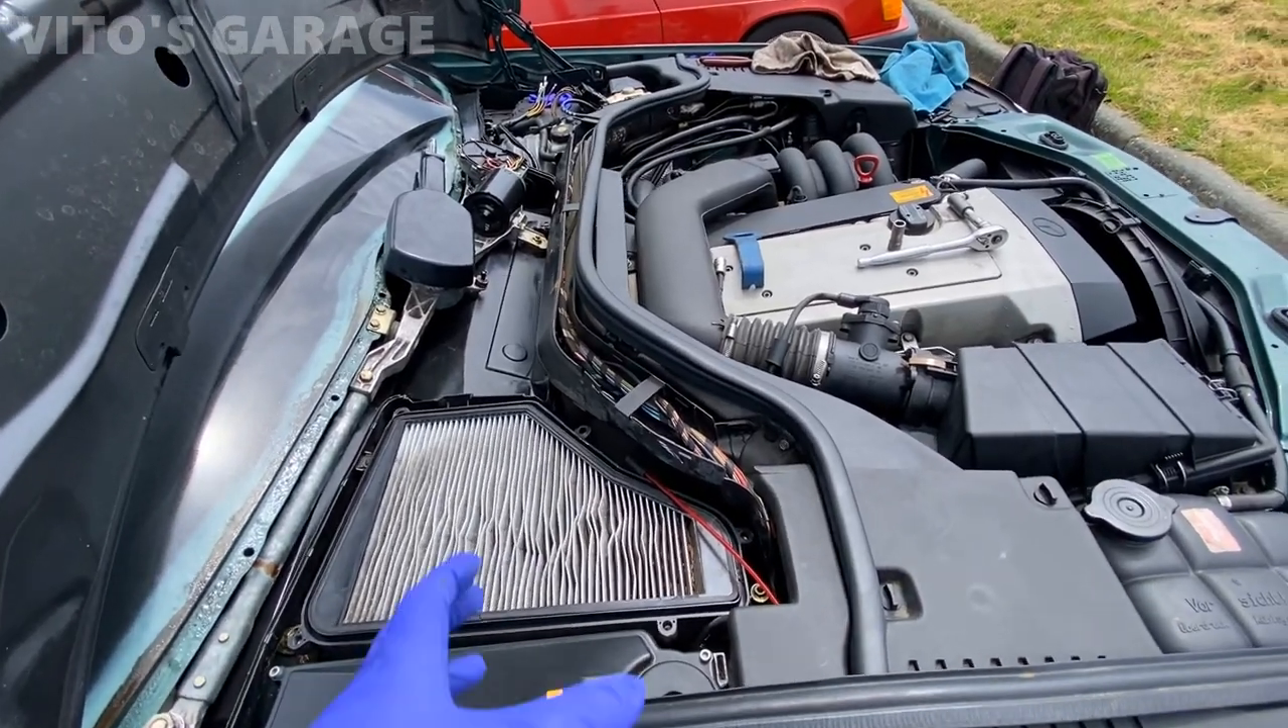Uh so i'm gonna leave this other cover out for now until i get a new filter.